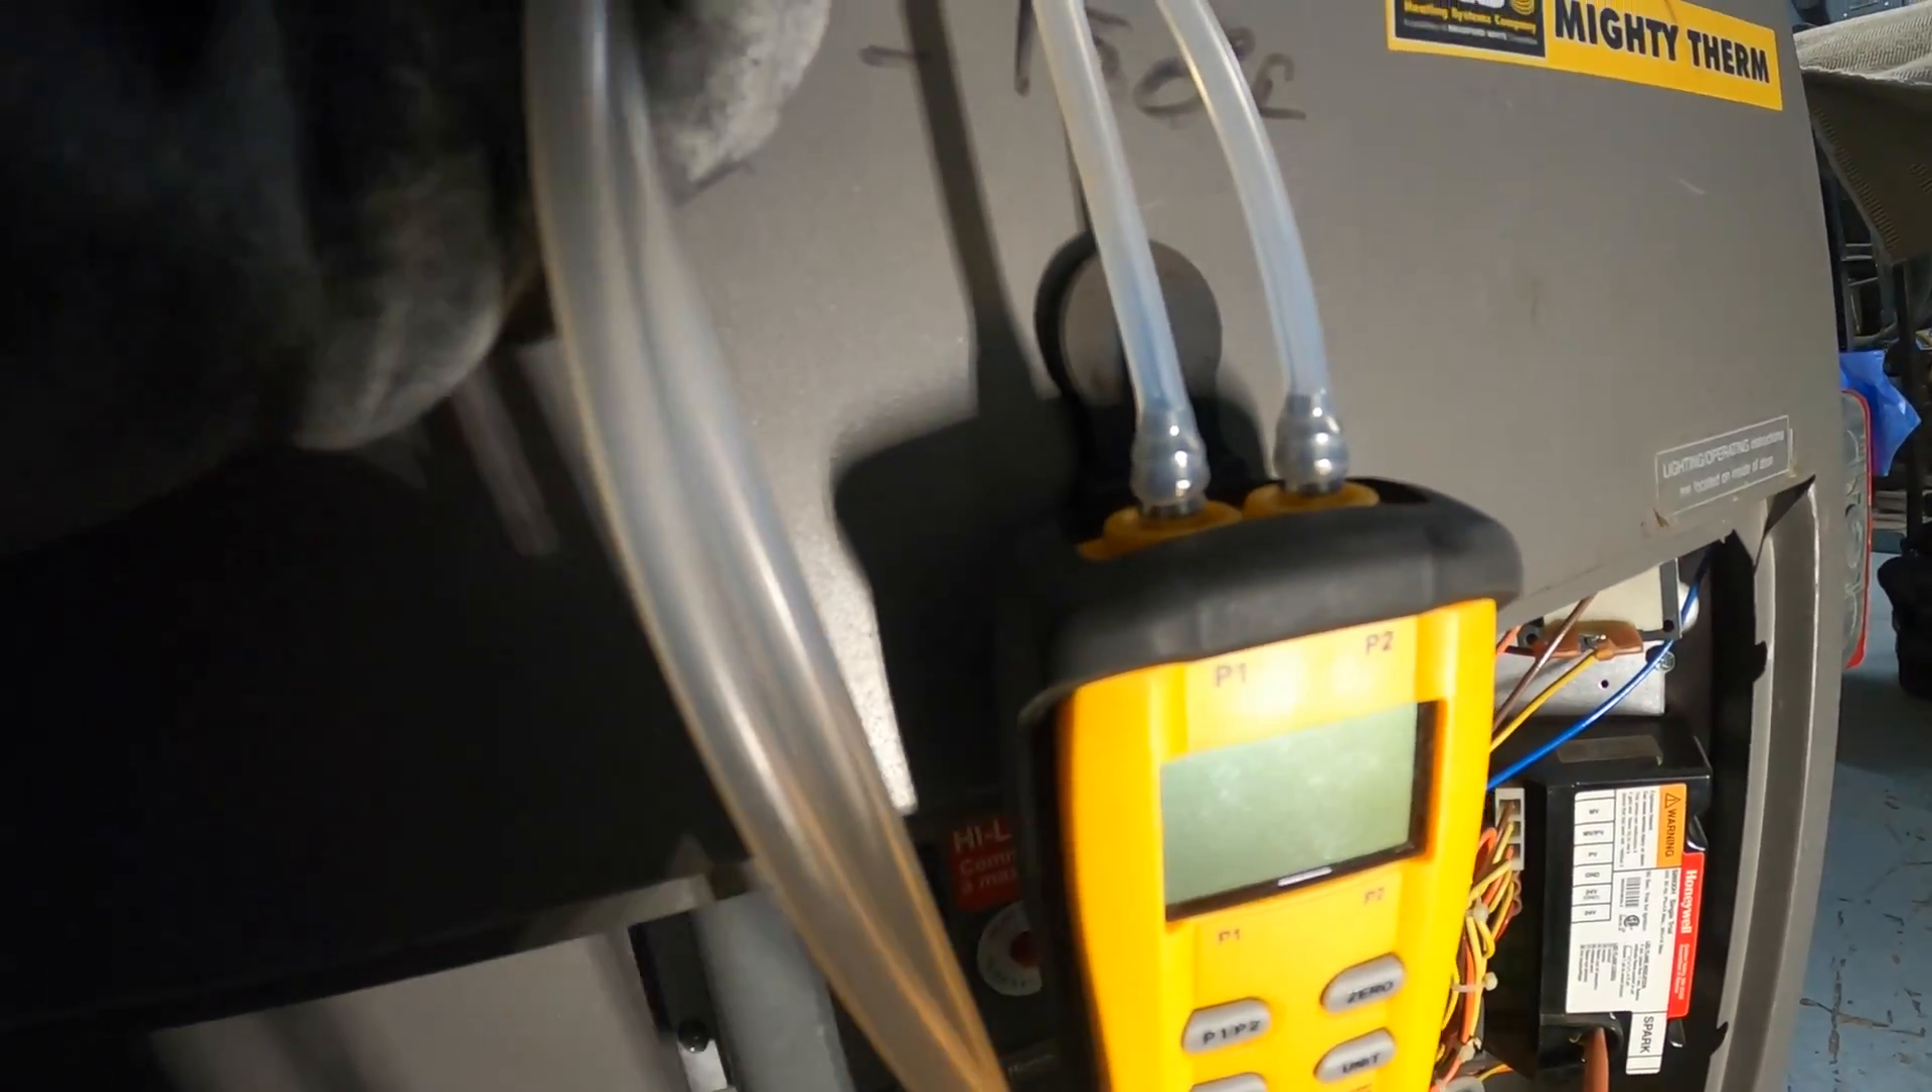I have my two hoses currently connected, one on P1 and then one on P2.